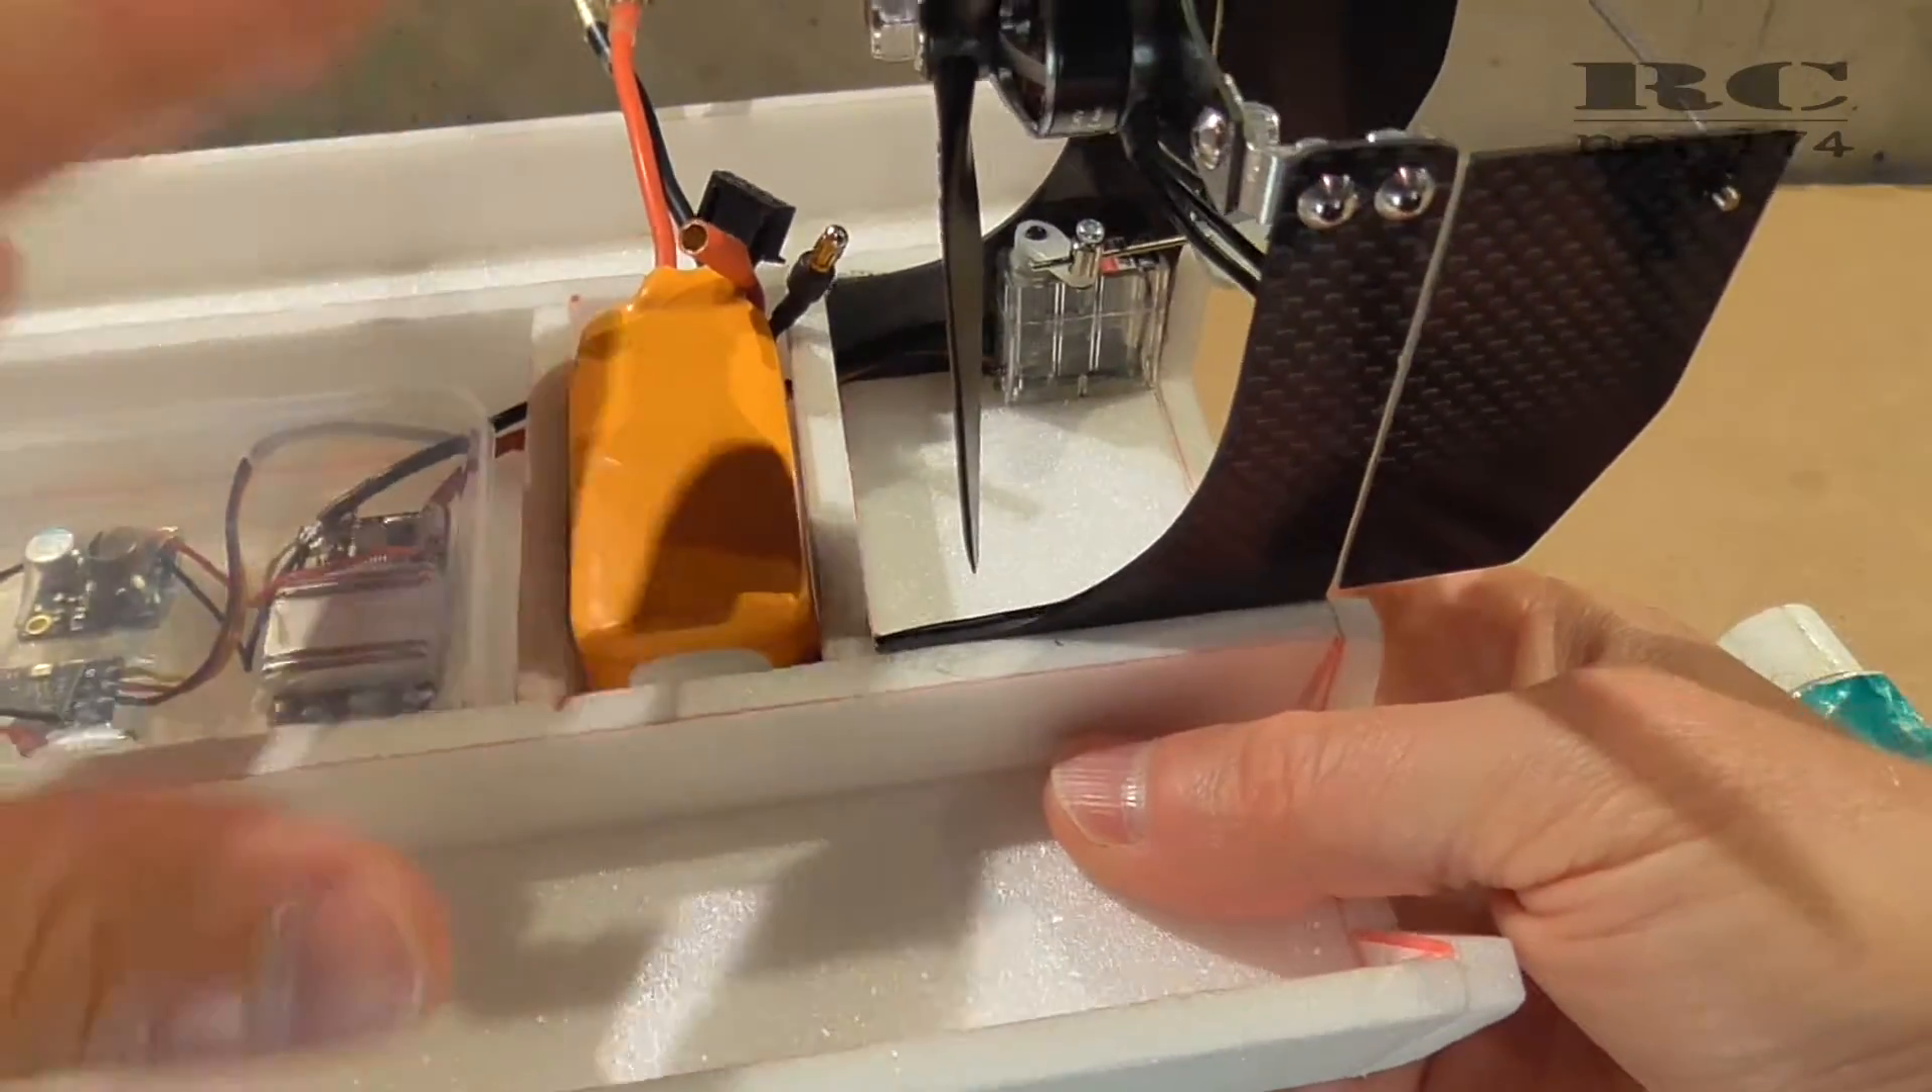To make the battery fit better I had to do a separate wall which makes the battery fit exactly into this compartment so I have a nice battery compartment.